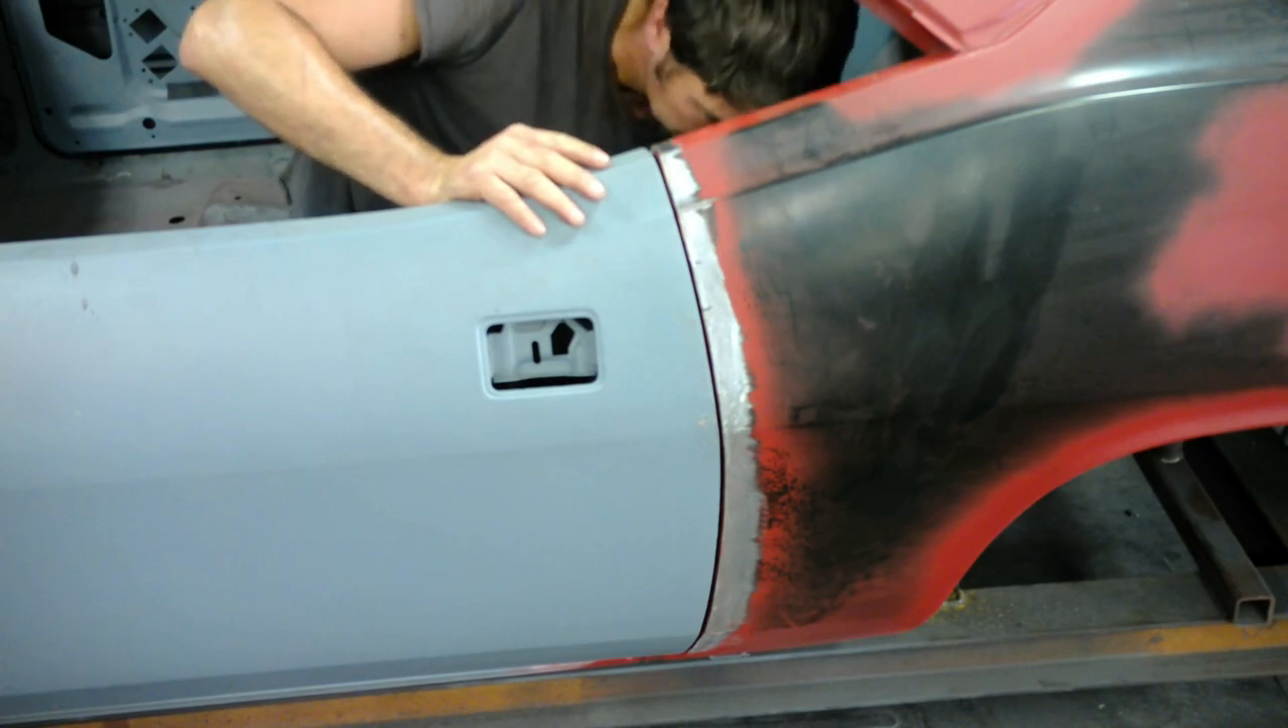This uh door gap to quarter gap really came out really good and then it was profiled really straight too.